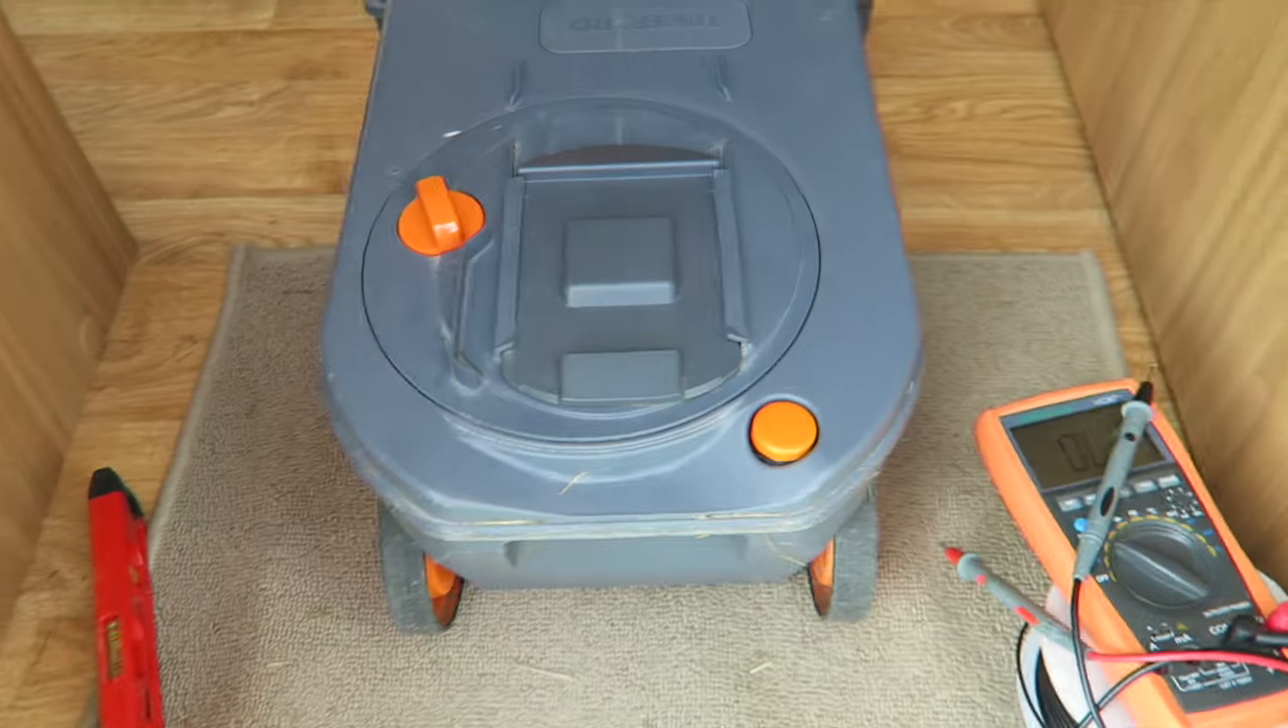I've taken the toilet cassette out.